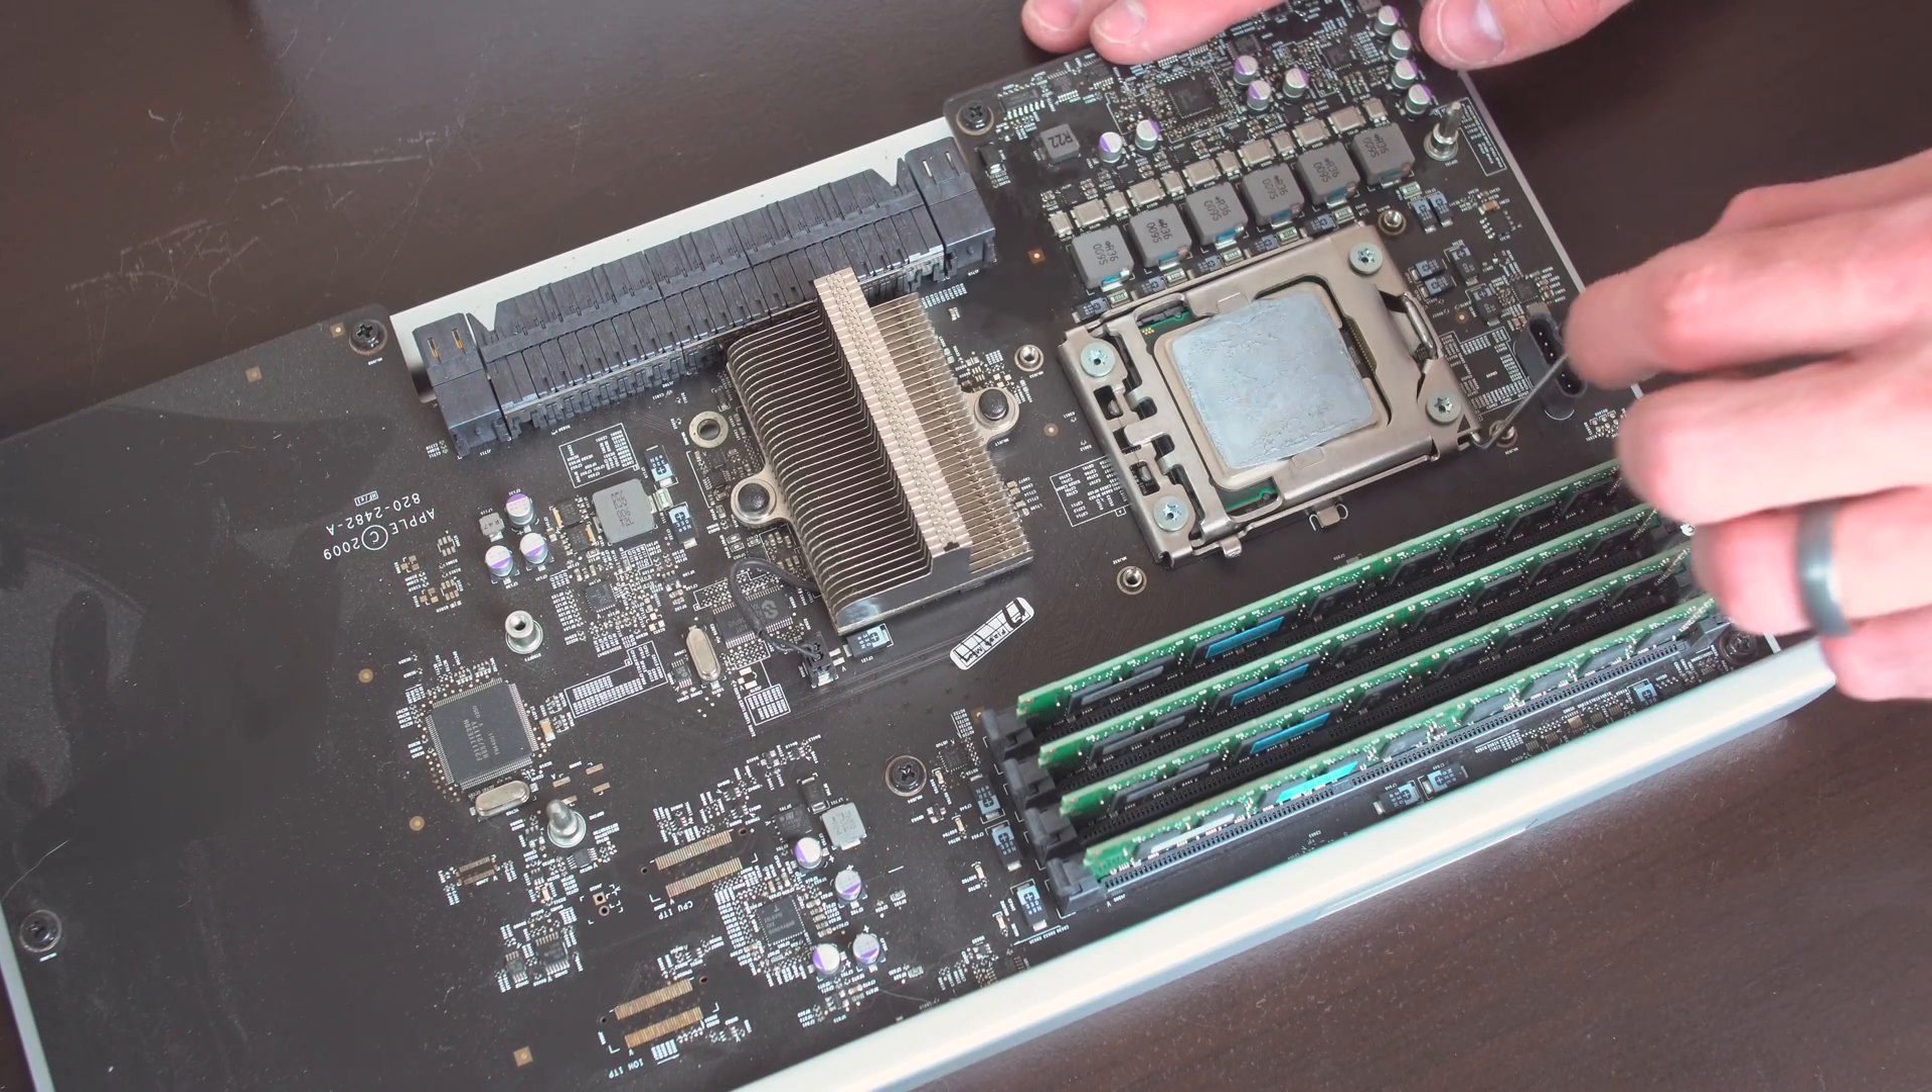Now that we have the heat exchanger off we need to pull the old CPU out.